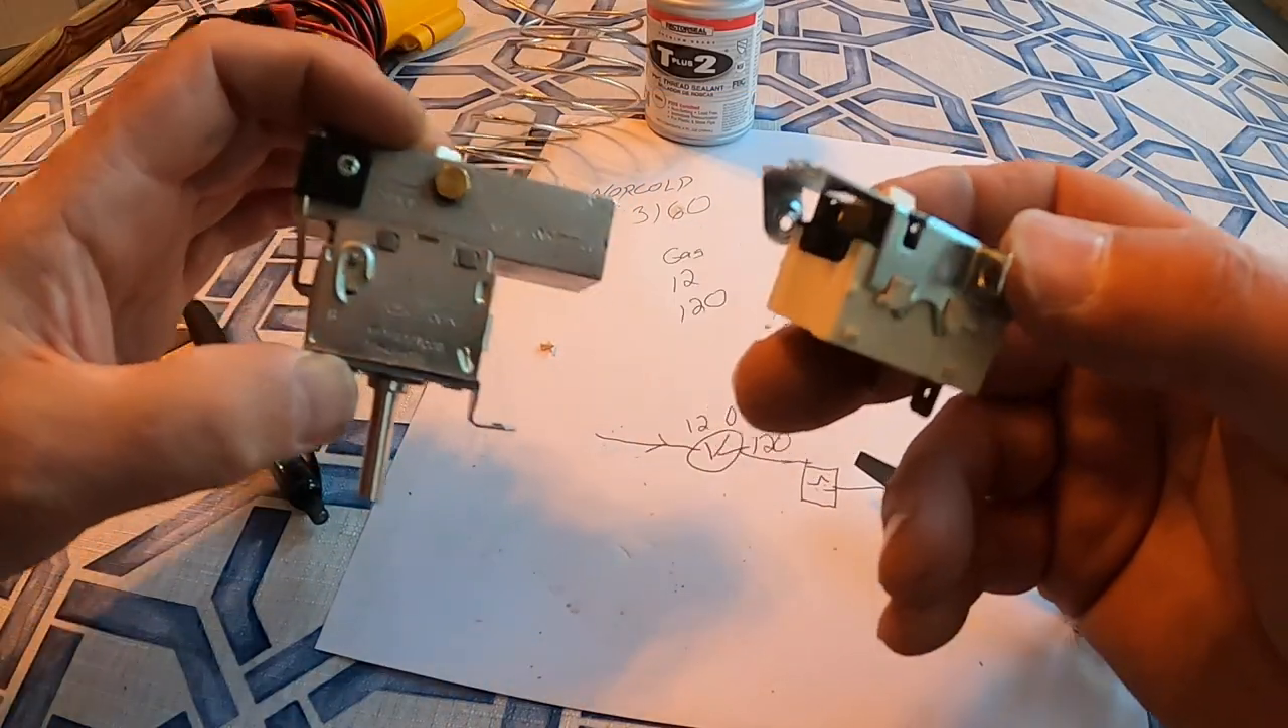We have that switch assembly off the gas valve assembly.